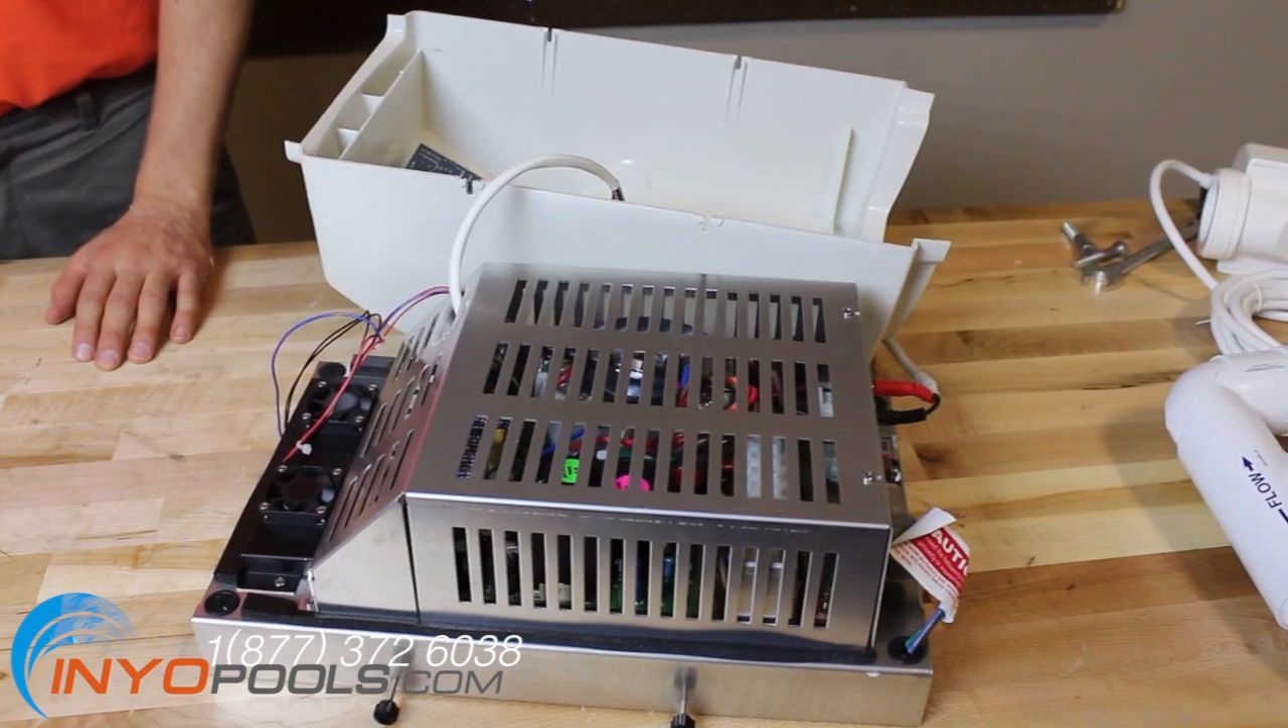There are still cables connected to the cover, so do not pull too far away from the box.